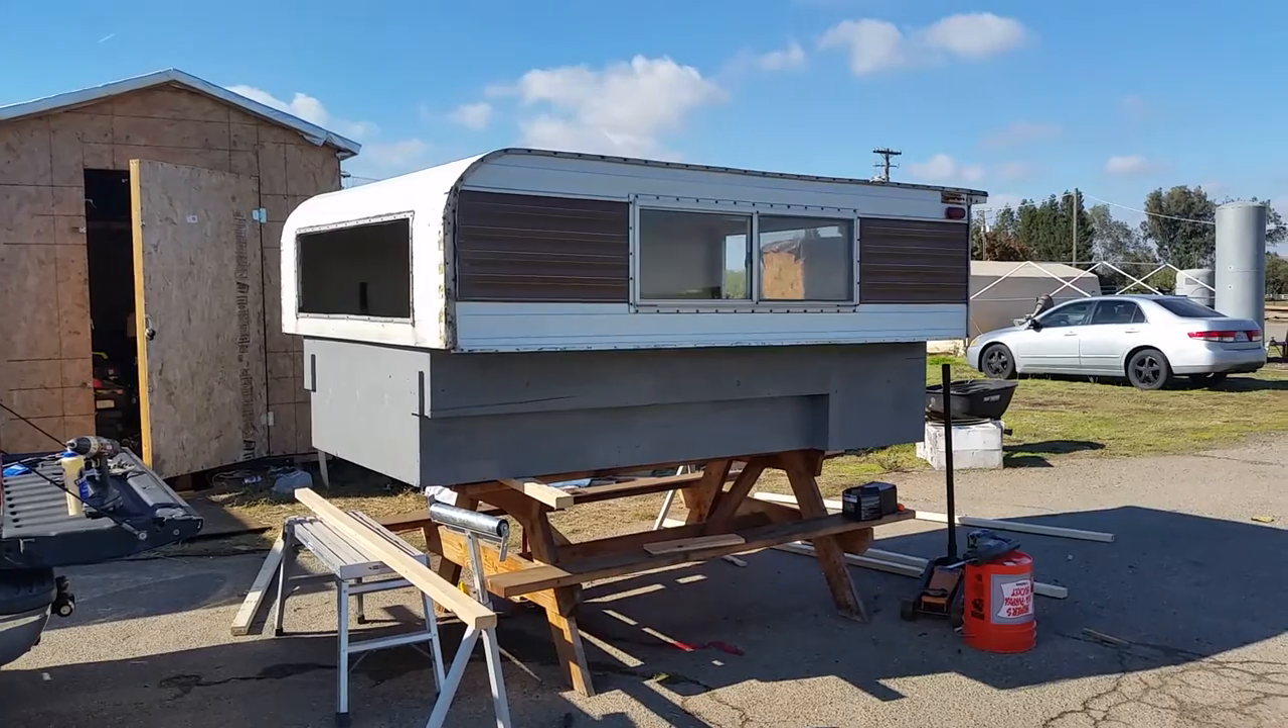I was able to get the top portion of the shell fitted to the slide -in frame.